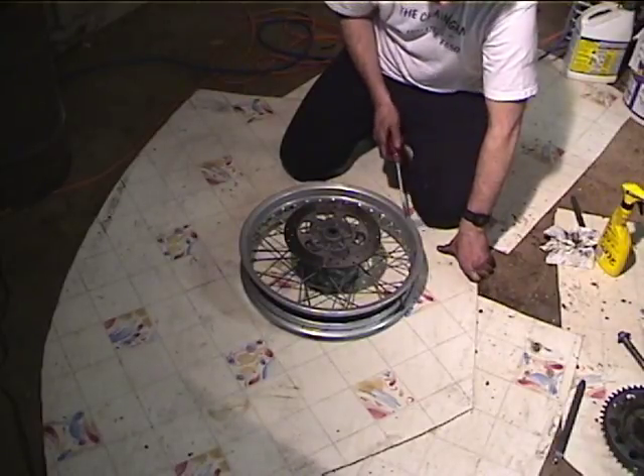Alright so we've got the wheel off.